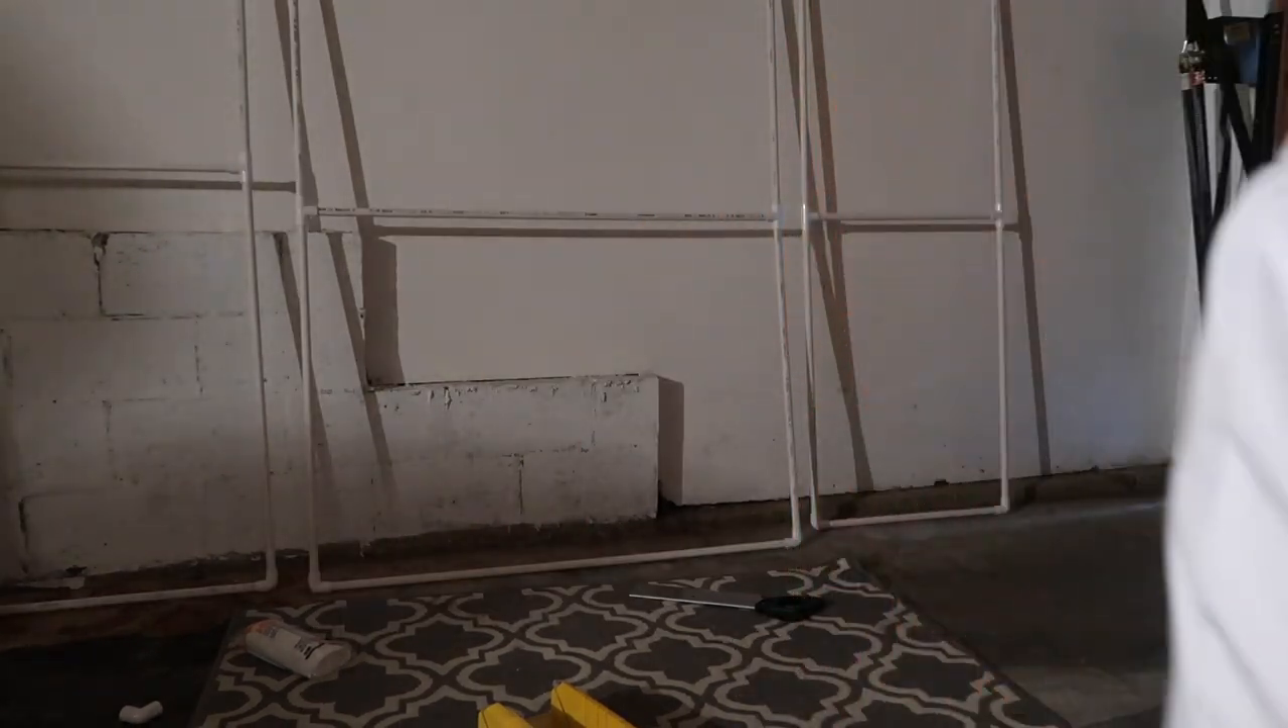Now we have all the frames officially set up.